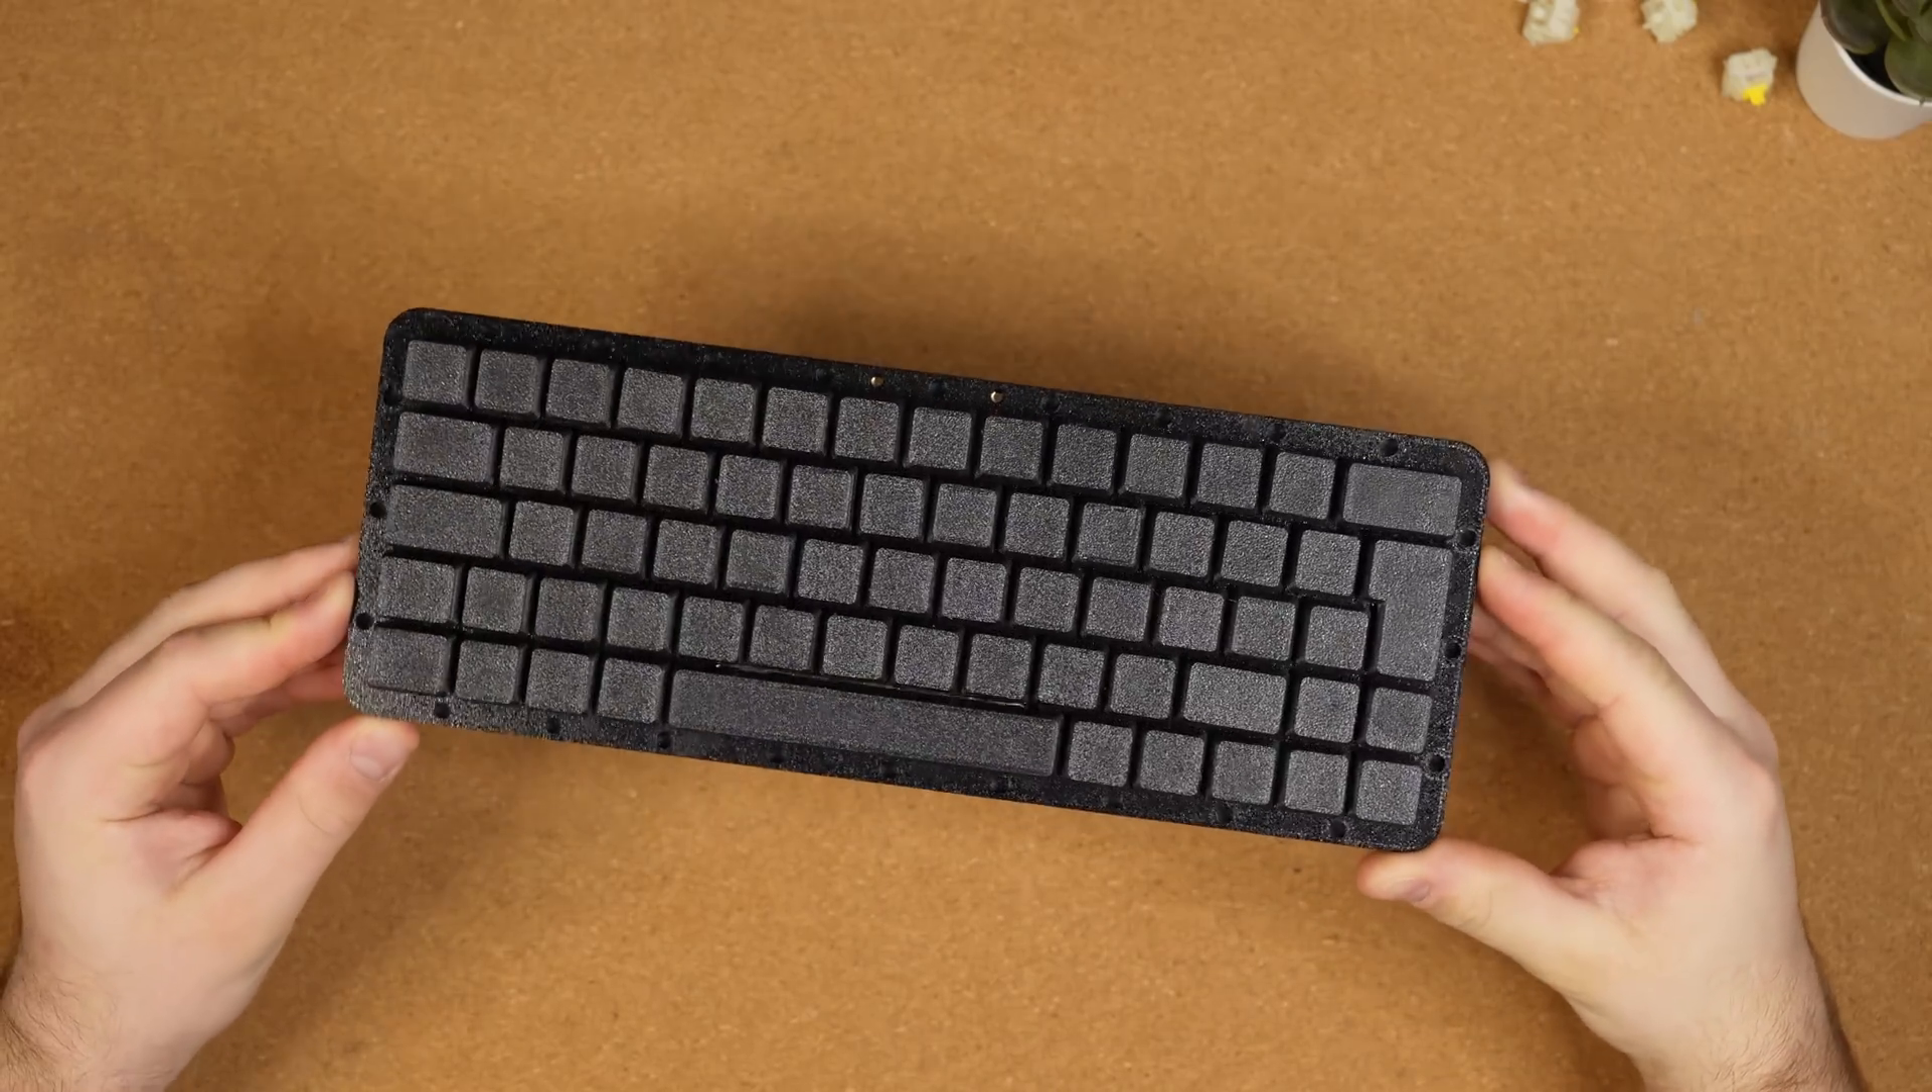When the final keycap is in place, we now have something that looks a lot like a keyboard.